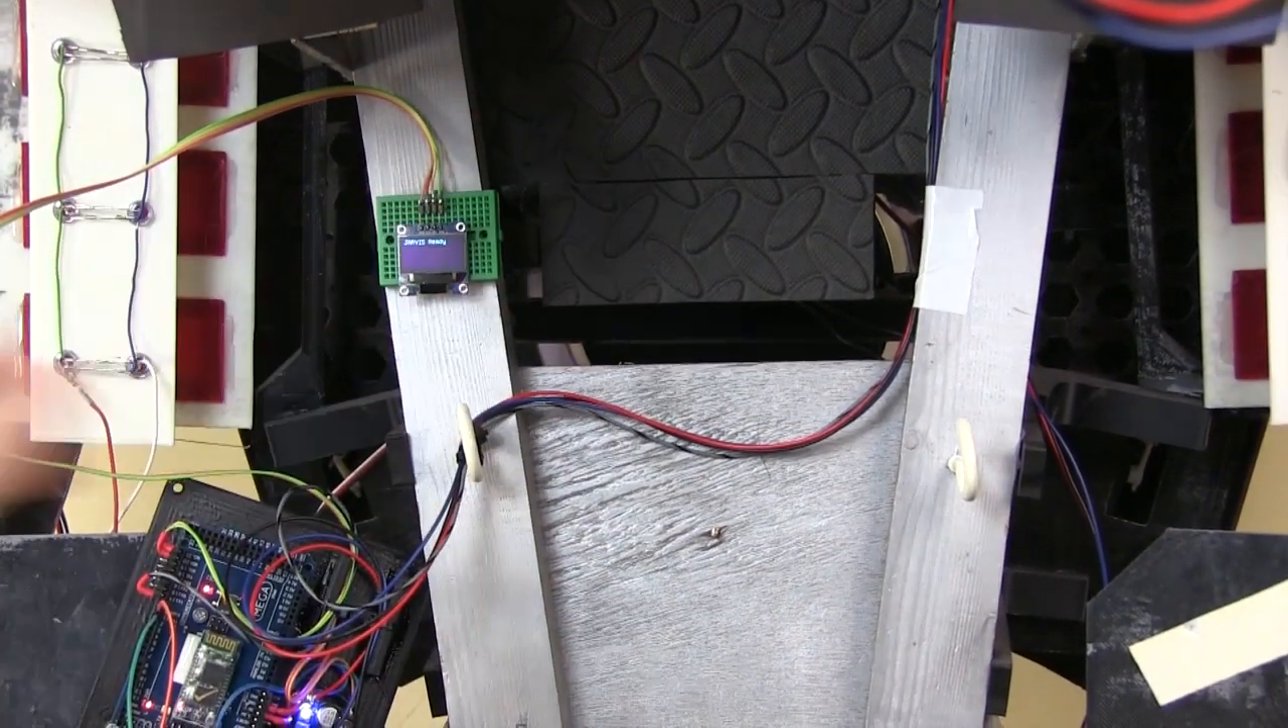I've got my display temporarily fixed midway, but that will eventually be of course right up in the helmet somewhere.